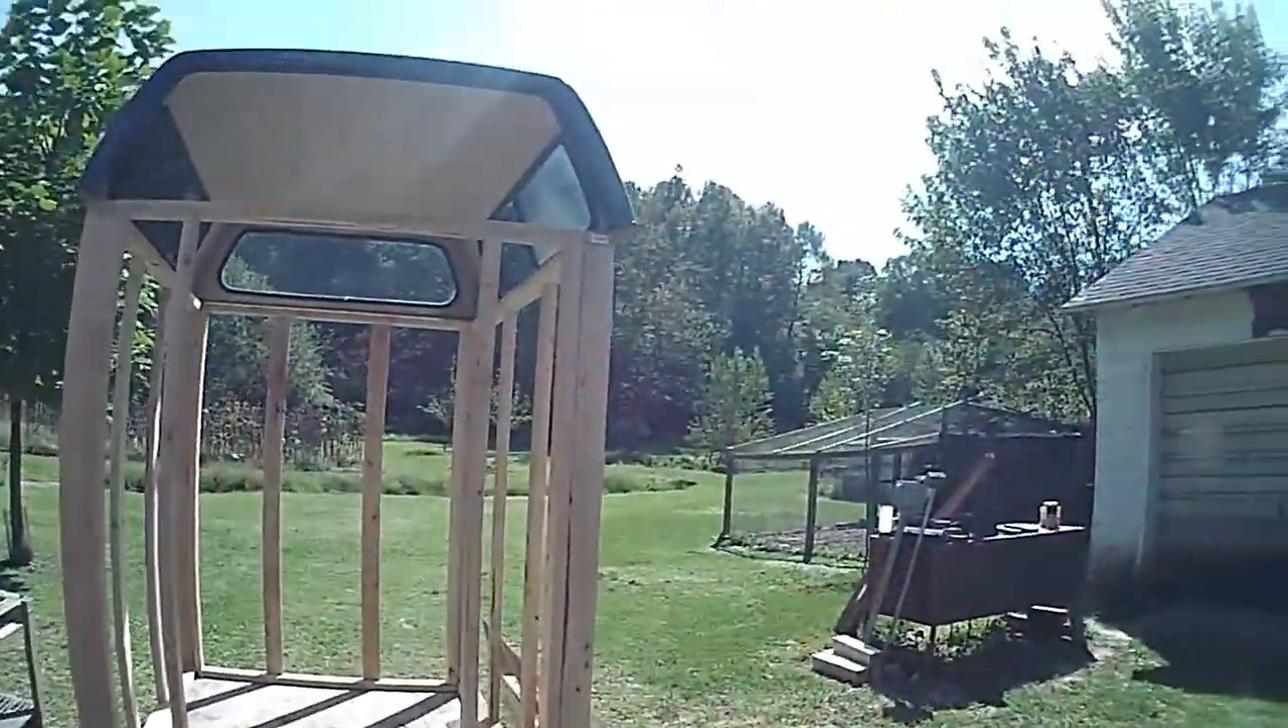So I've got the sides framed up. I've got the truck cap sitting up there.